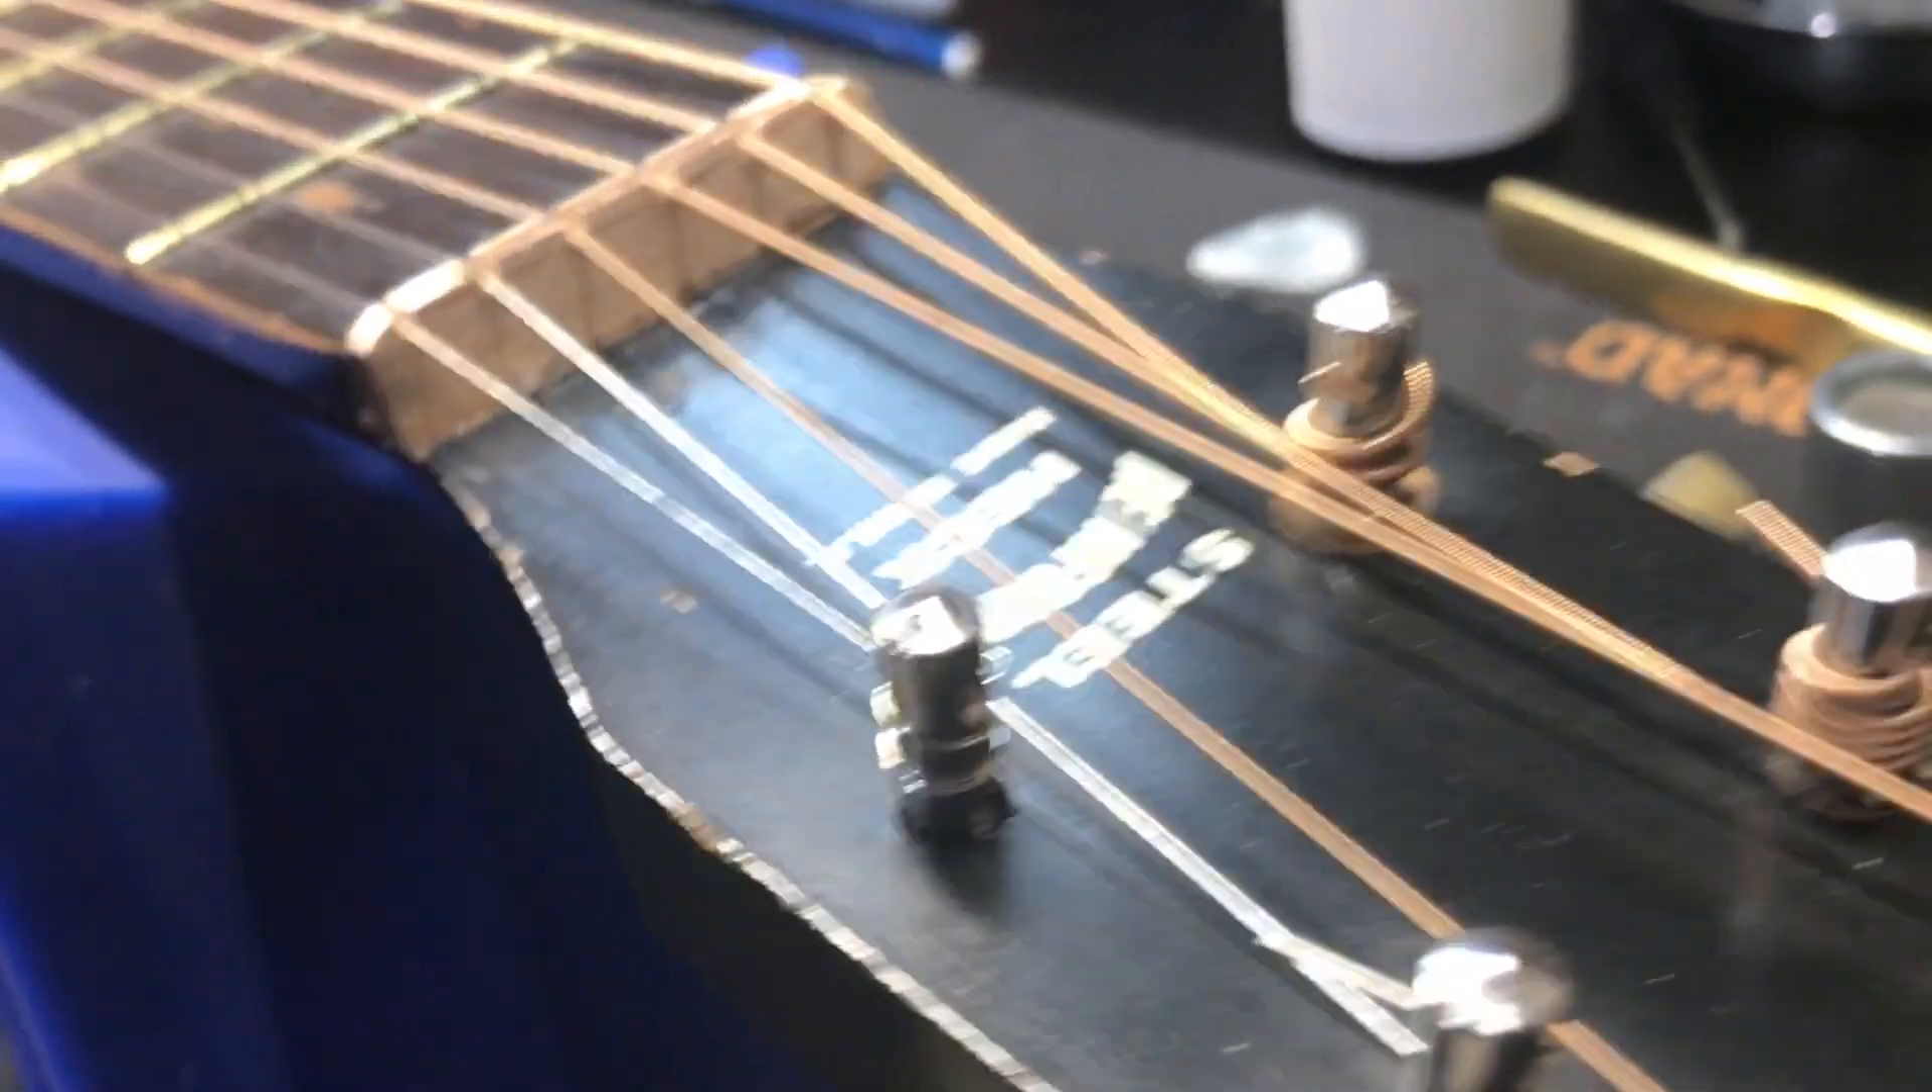Here's the final nut after I installed it and used some nut files to slot it correctly.